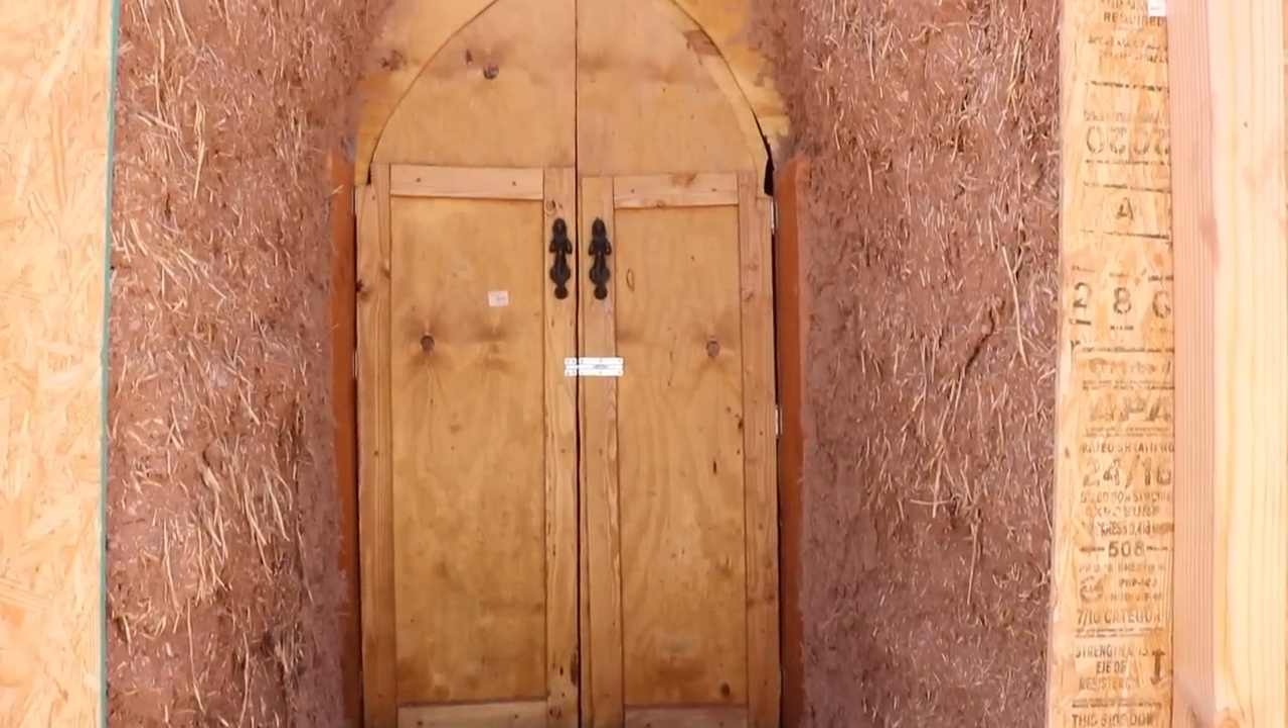Right now we have a temporary plywood door over the entrance to the dome.